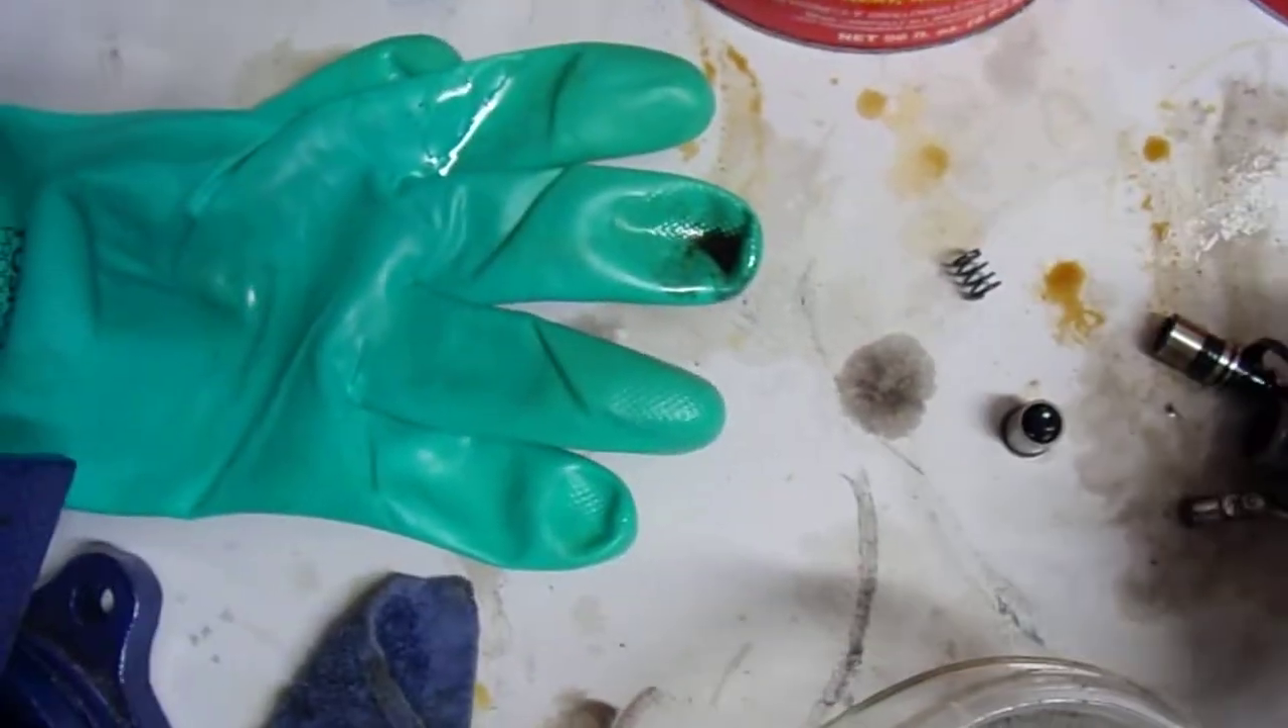Oh, the spring is out. Here's the spring.